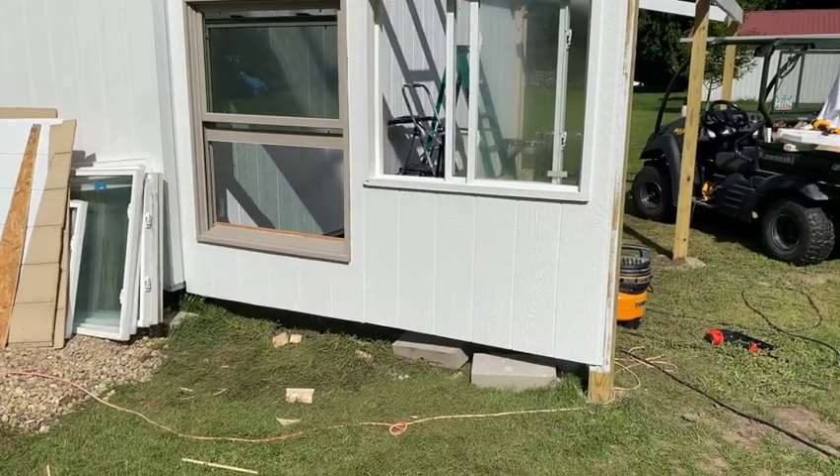I still have to trim around the windows and put the cinder blocks around the bottom and the gravel.